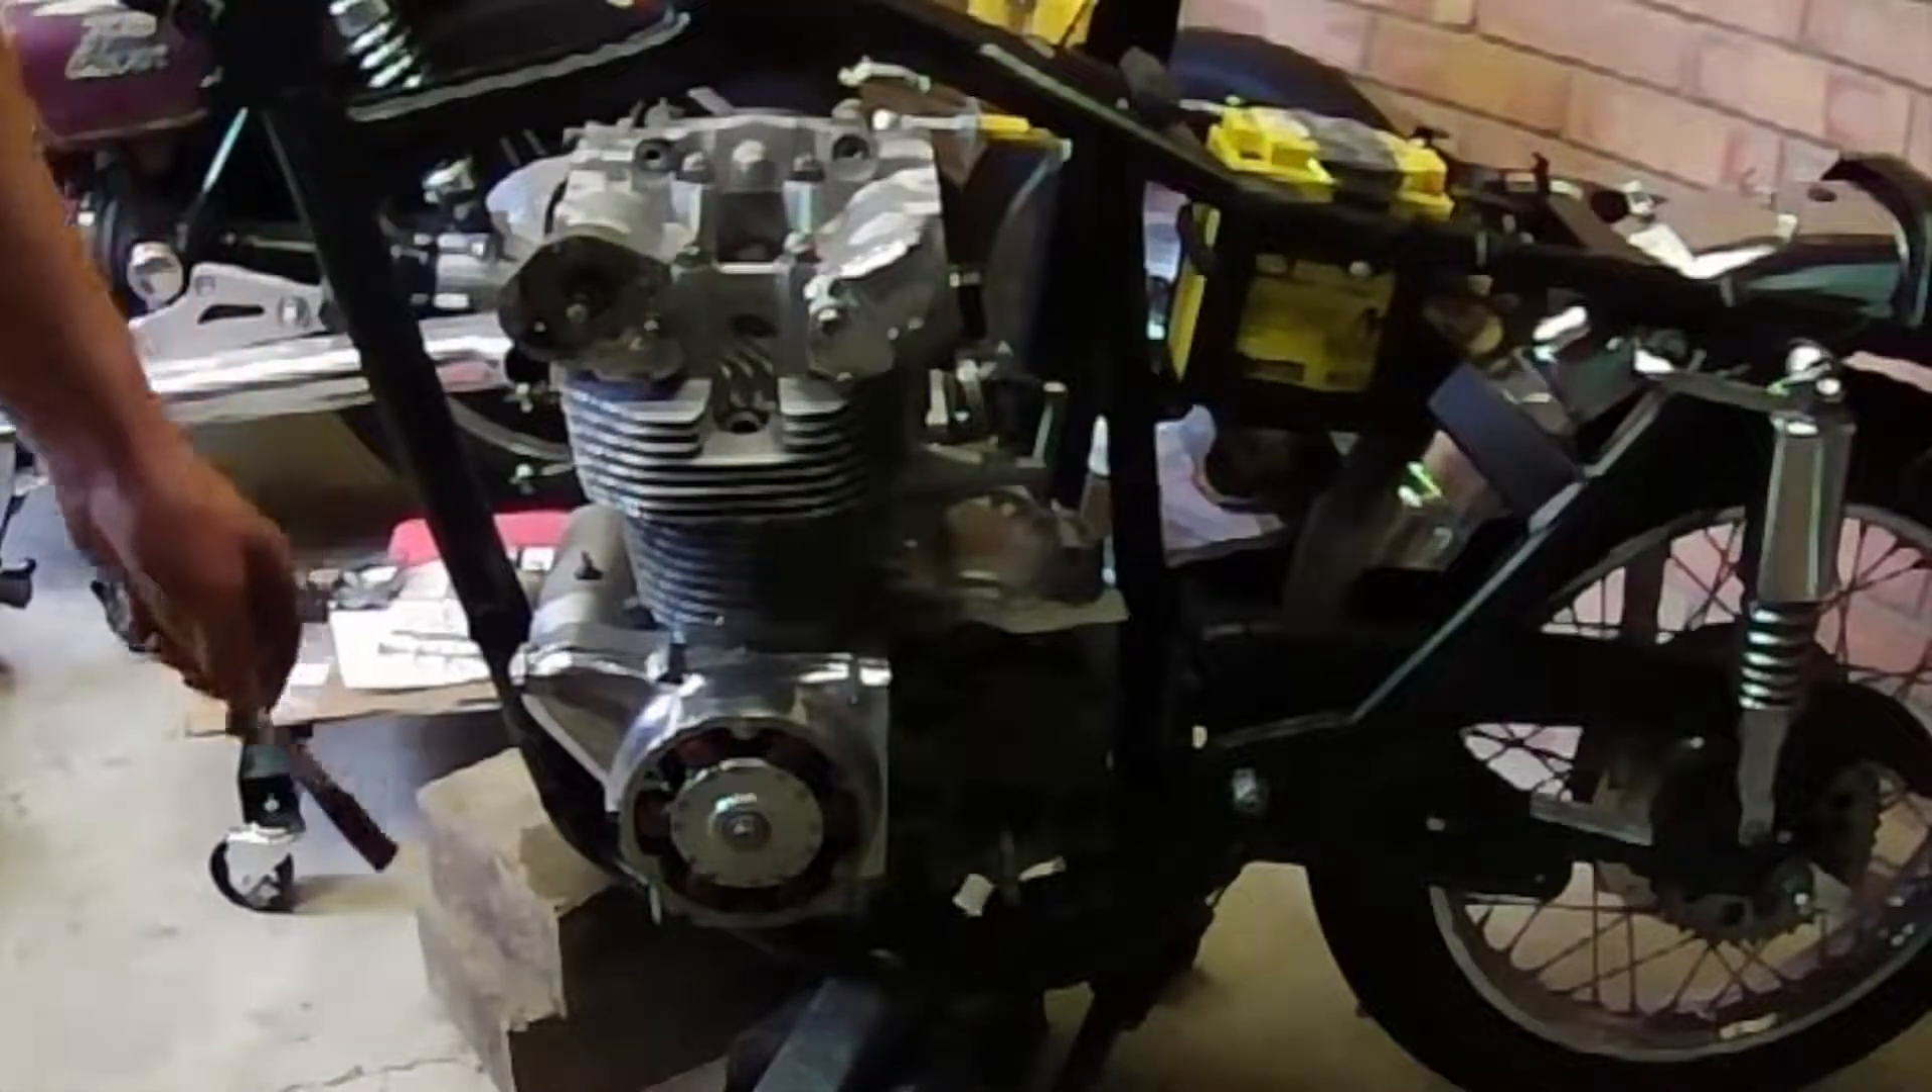The engines back in the frame.